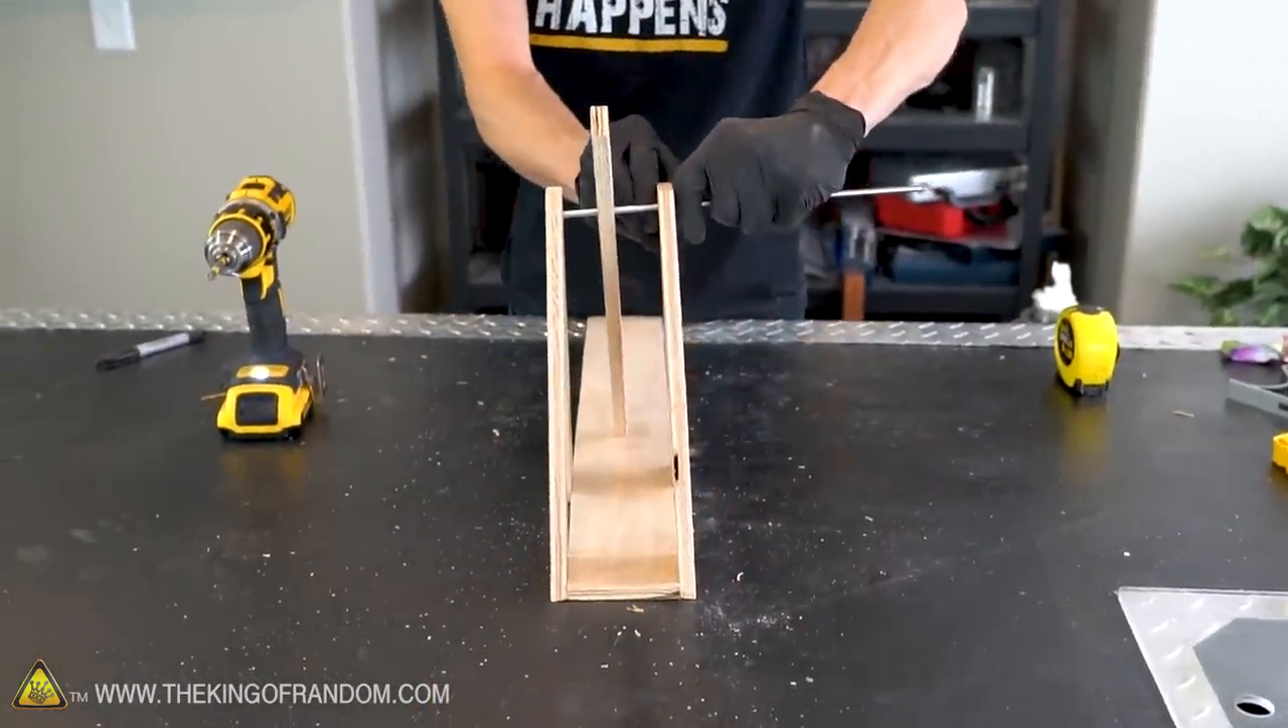The basic construction shape of our trebuchet is now assembled.